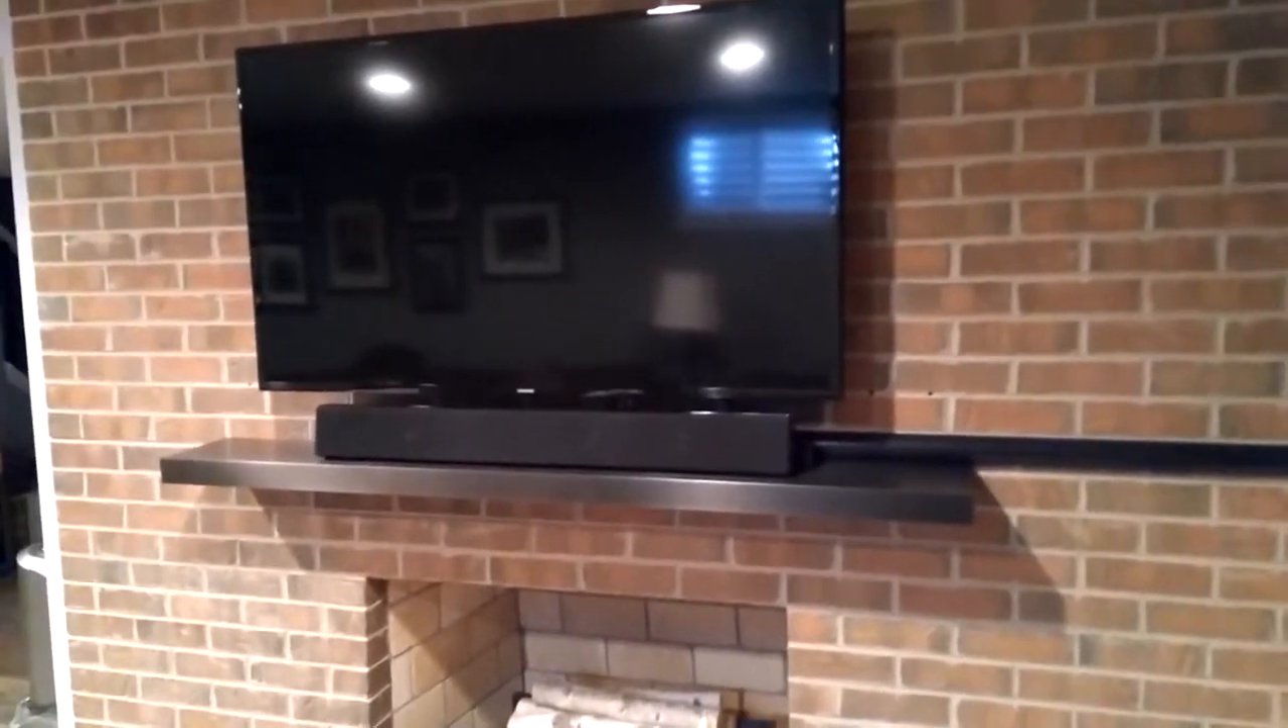You can see the shelf mantle installed installed with a soundbar and TV above.